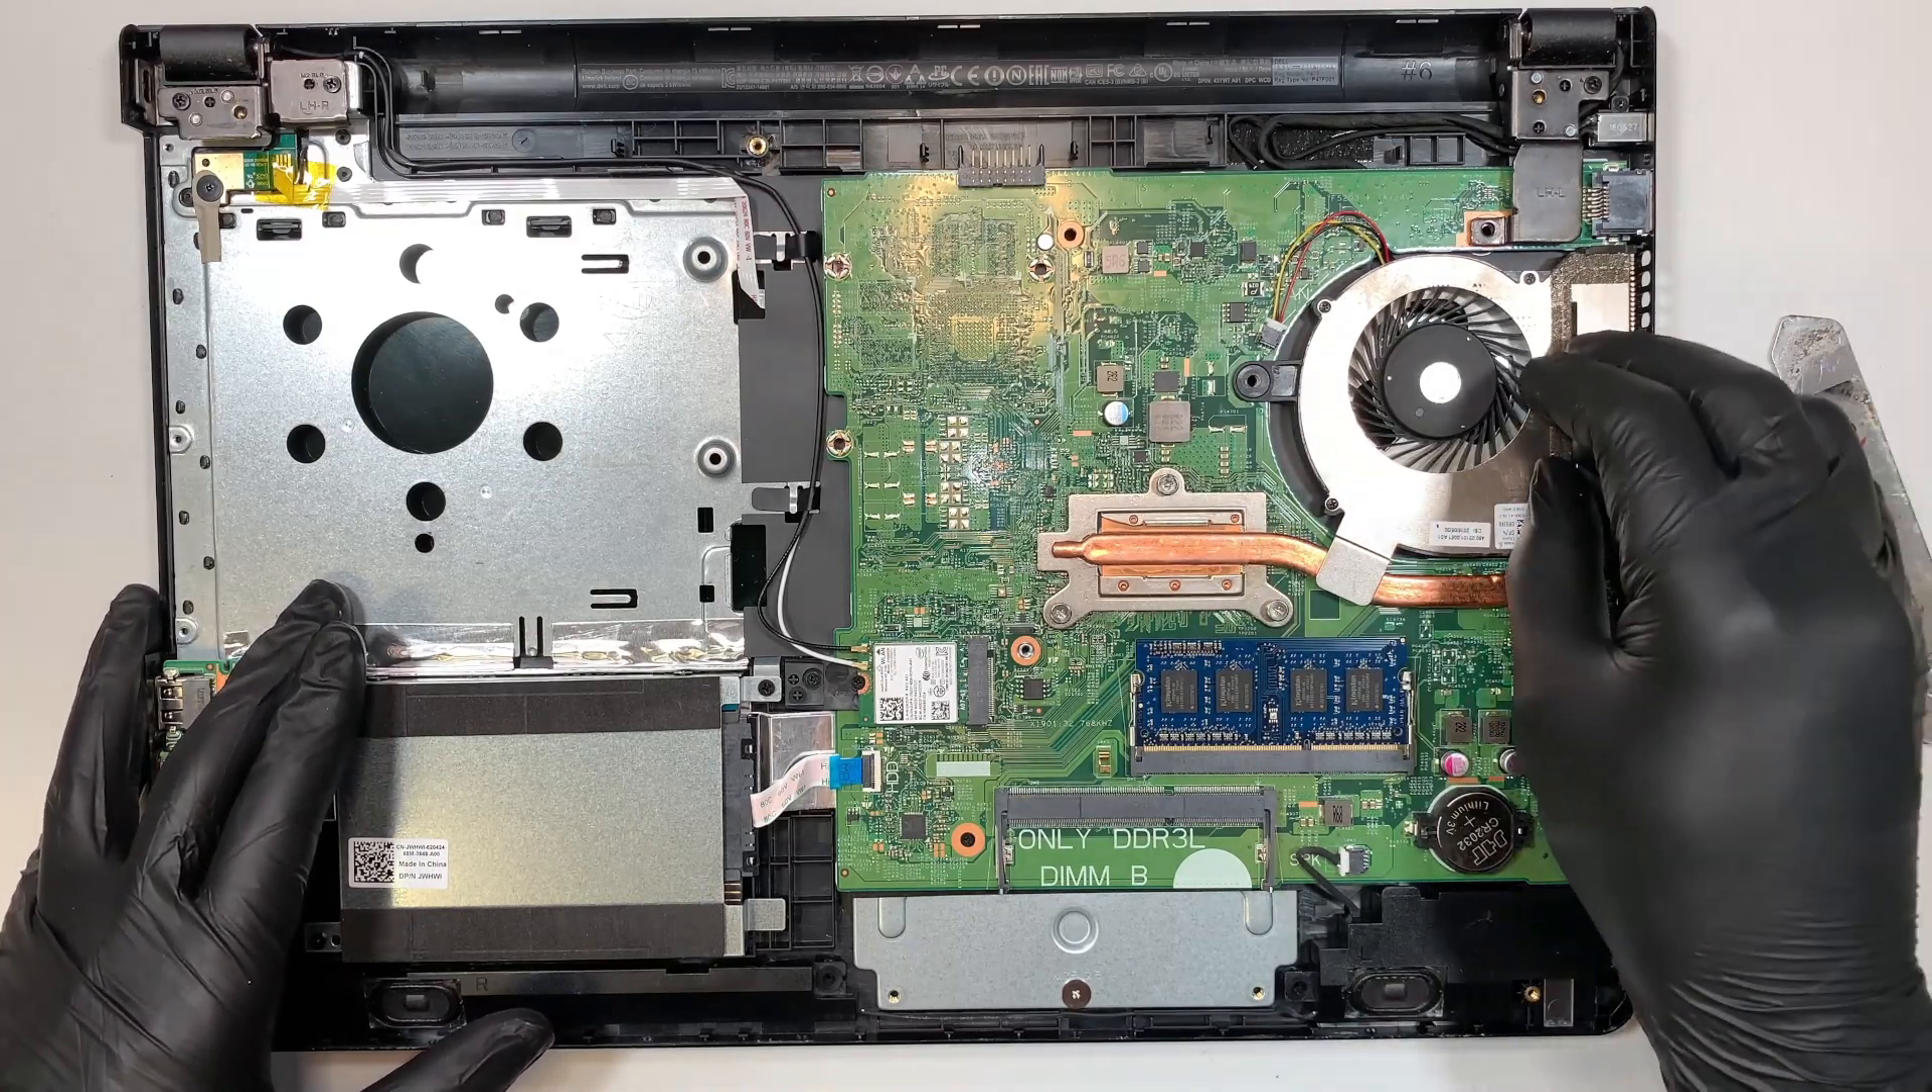Alright, once you have the entire back plate removed, now you can see that the hard drive is here and this is your entire motherboard.